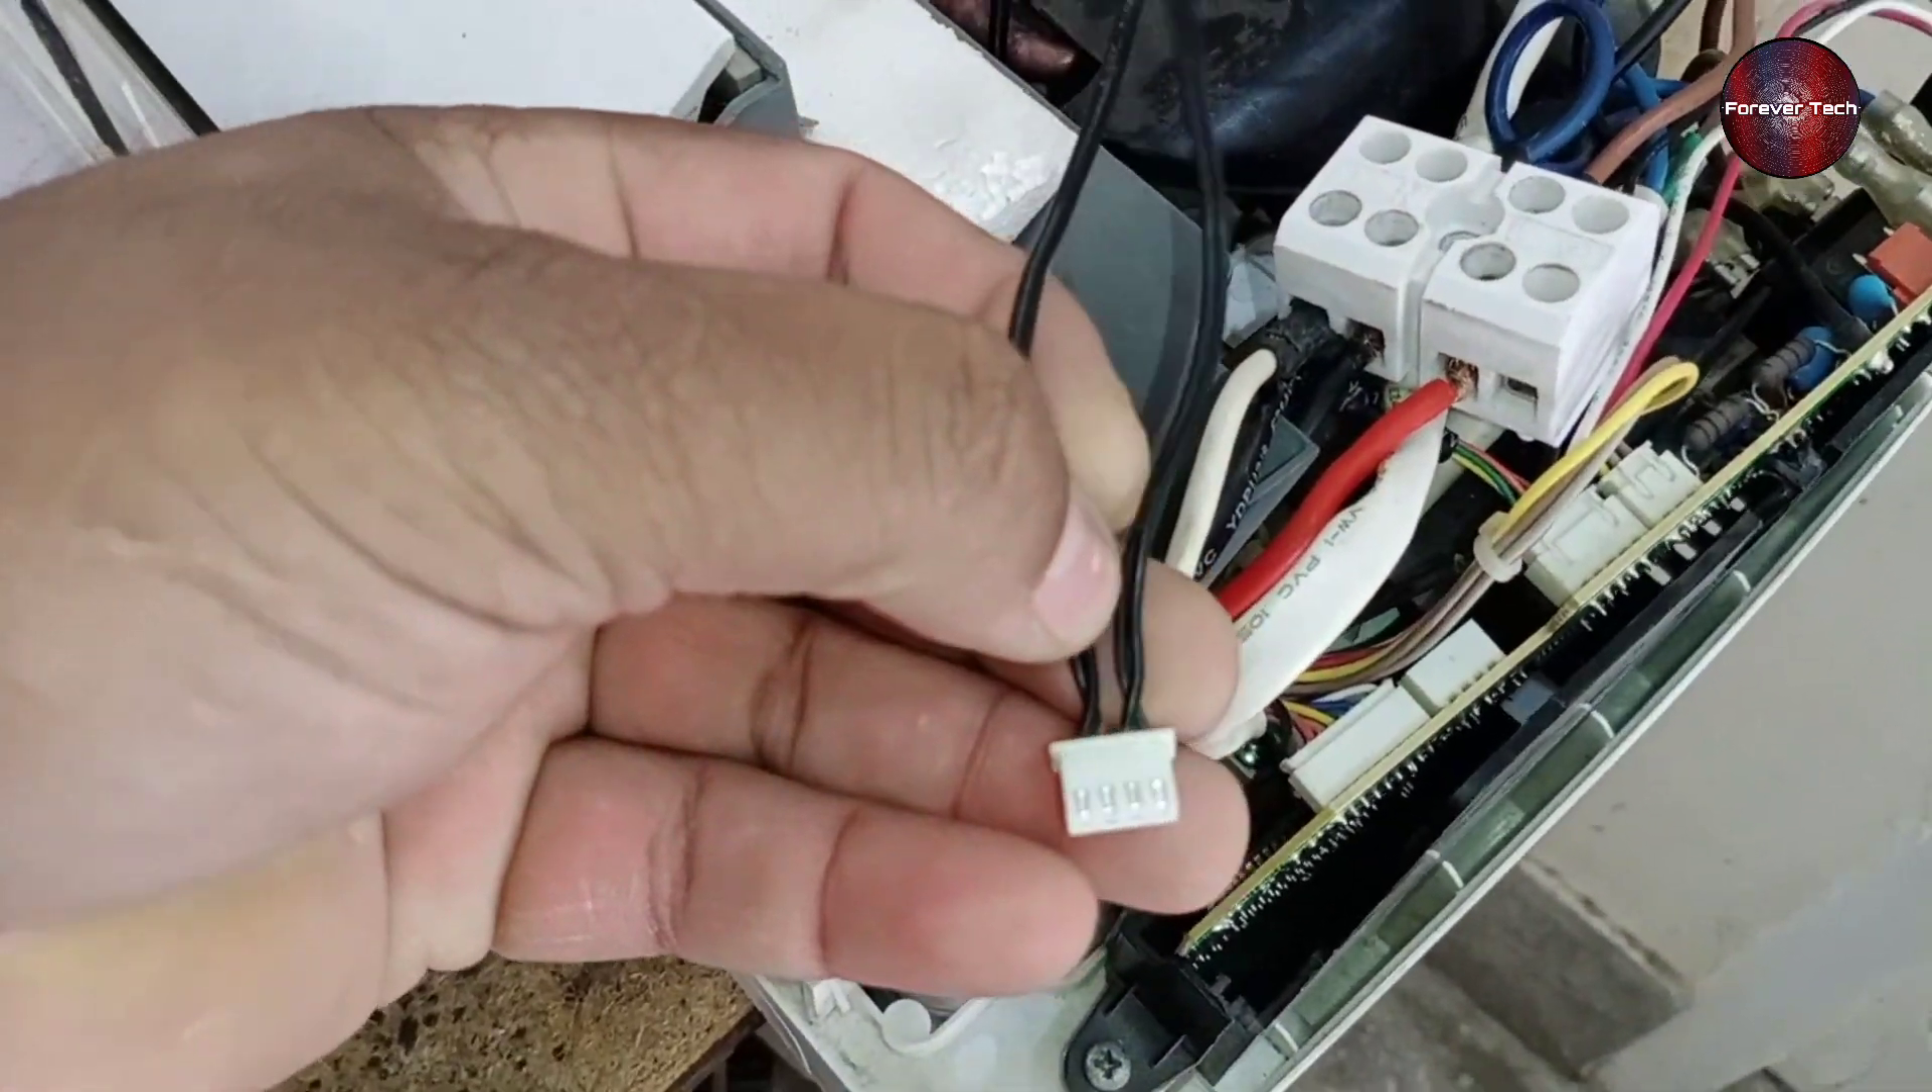تو دیکھیں یہ کنیکٹر ہے اب میں نے اس کو نکال دیا ہے۔